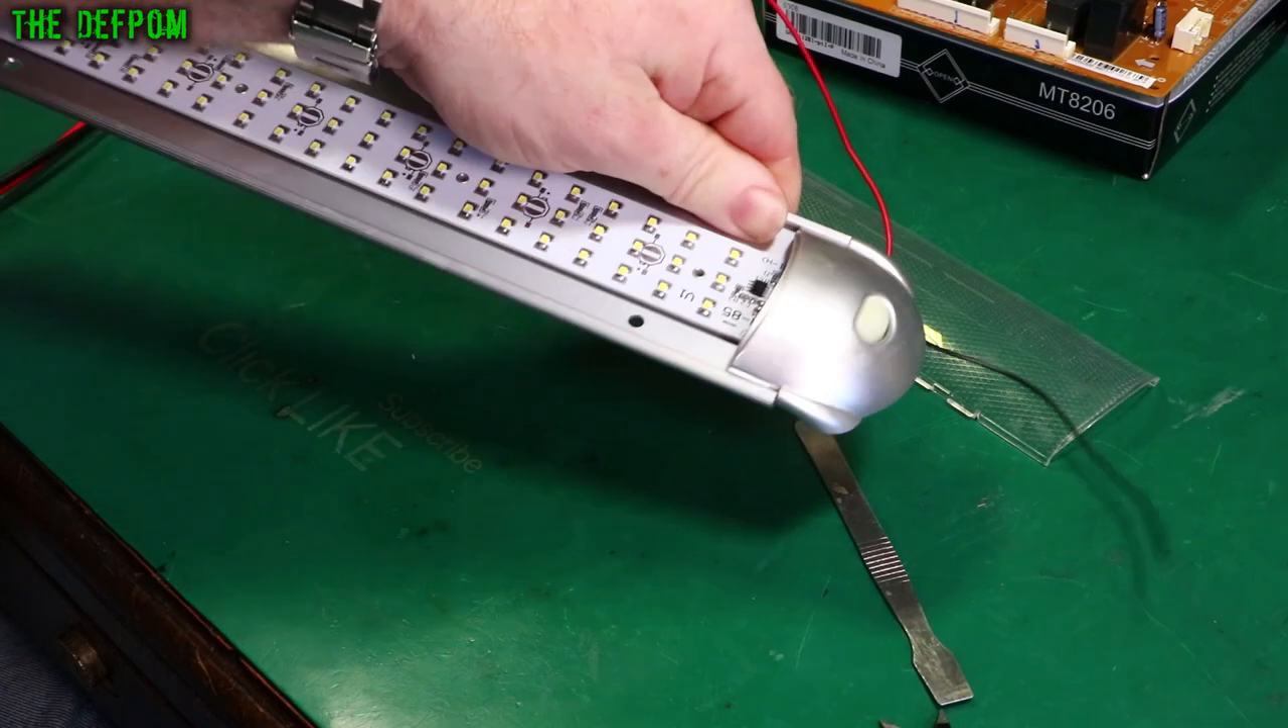So I've got the cover off. Now we can see the whole section.